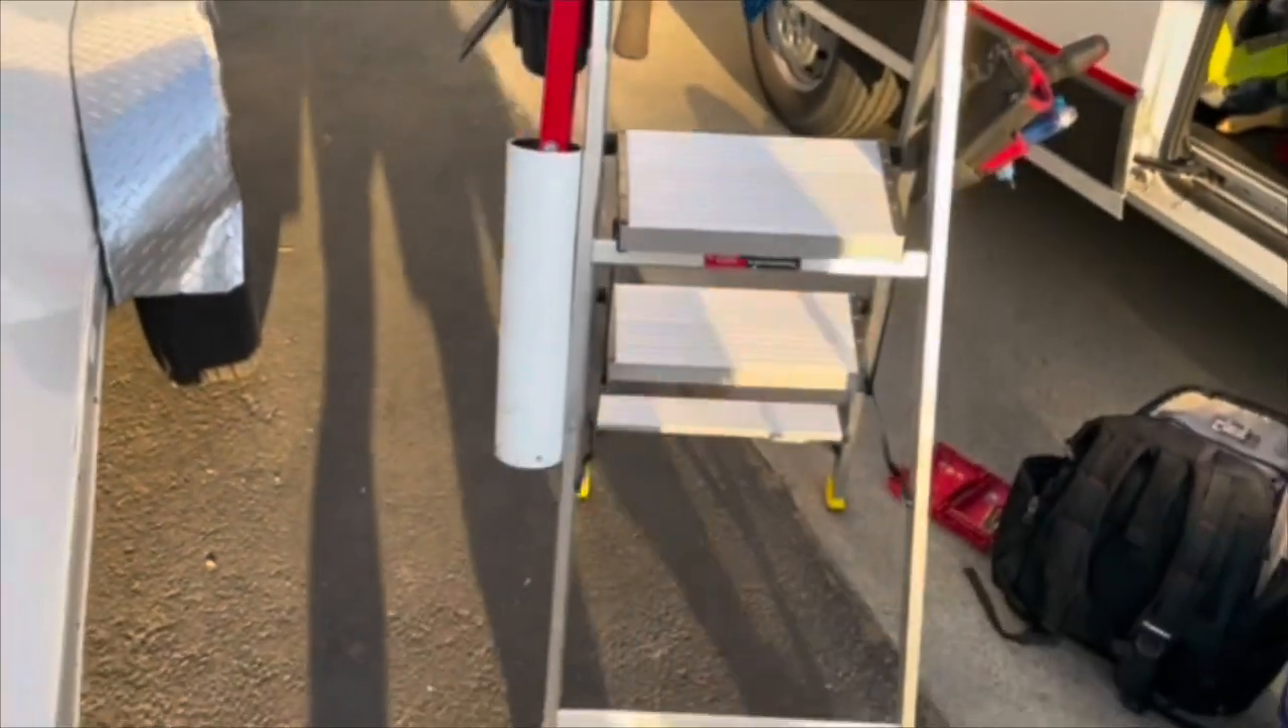Now we added this little tube on the side of the ladder.